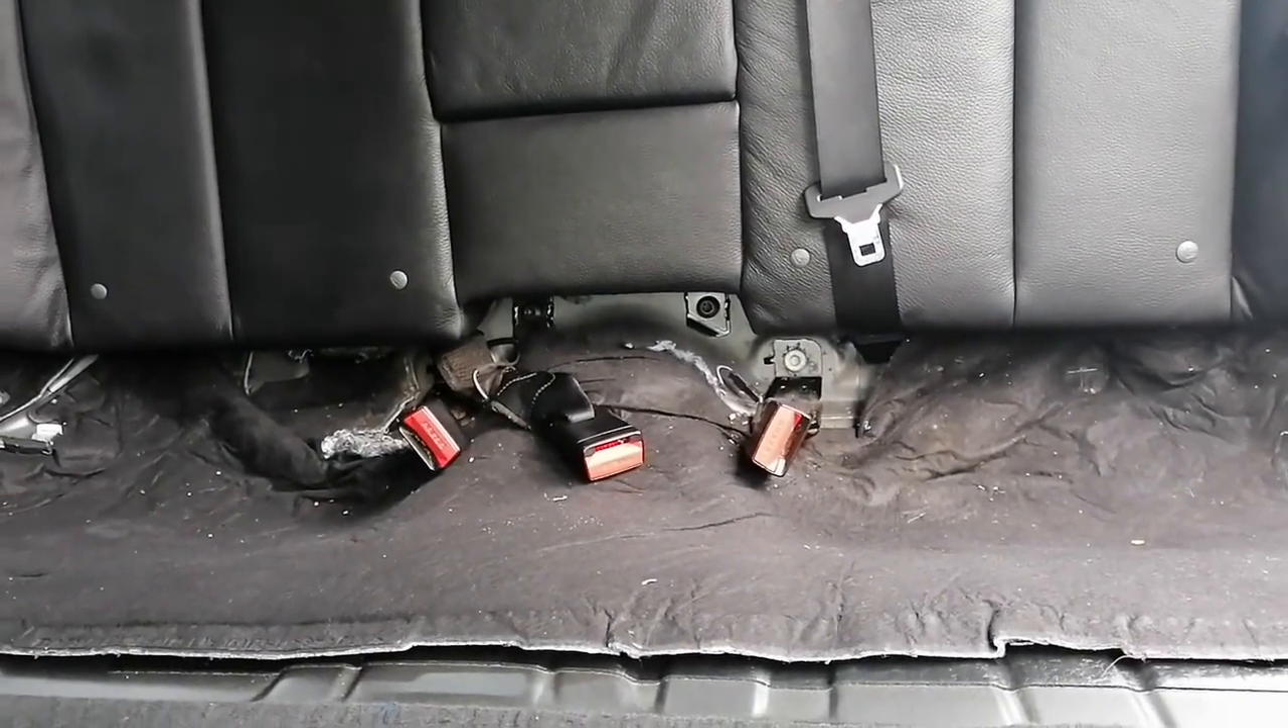The rear seat base is out.